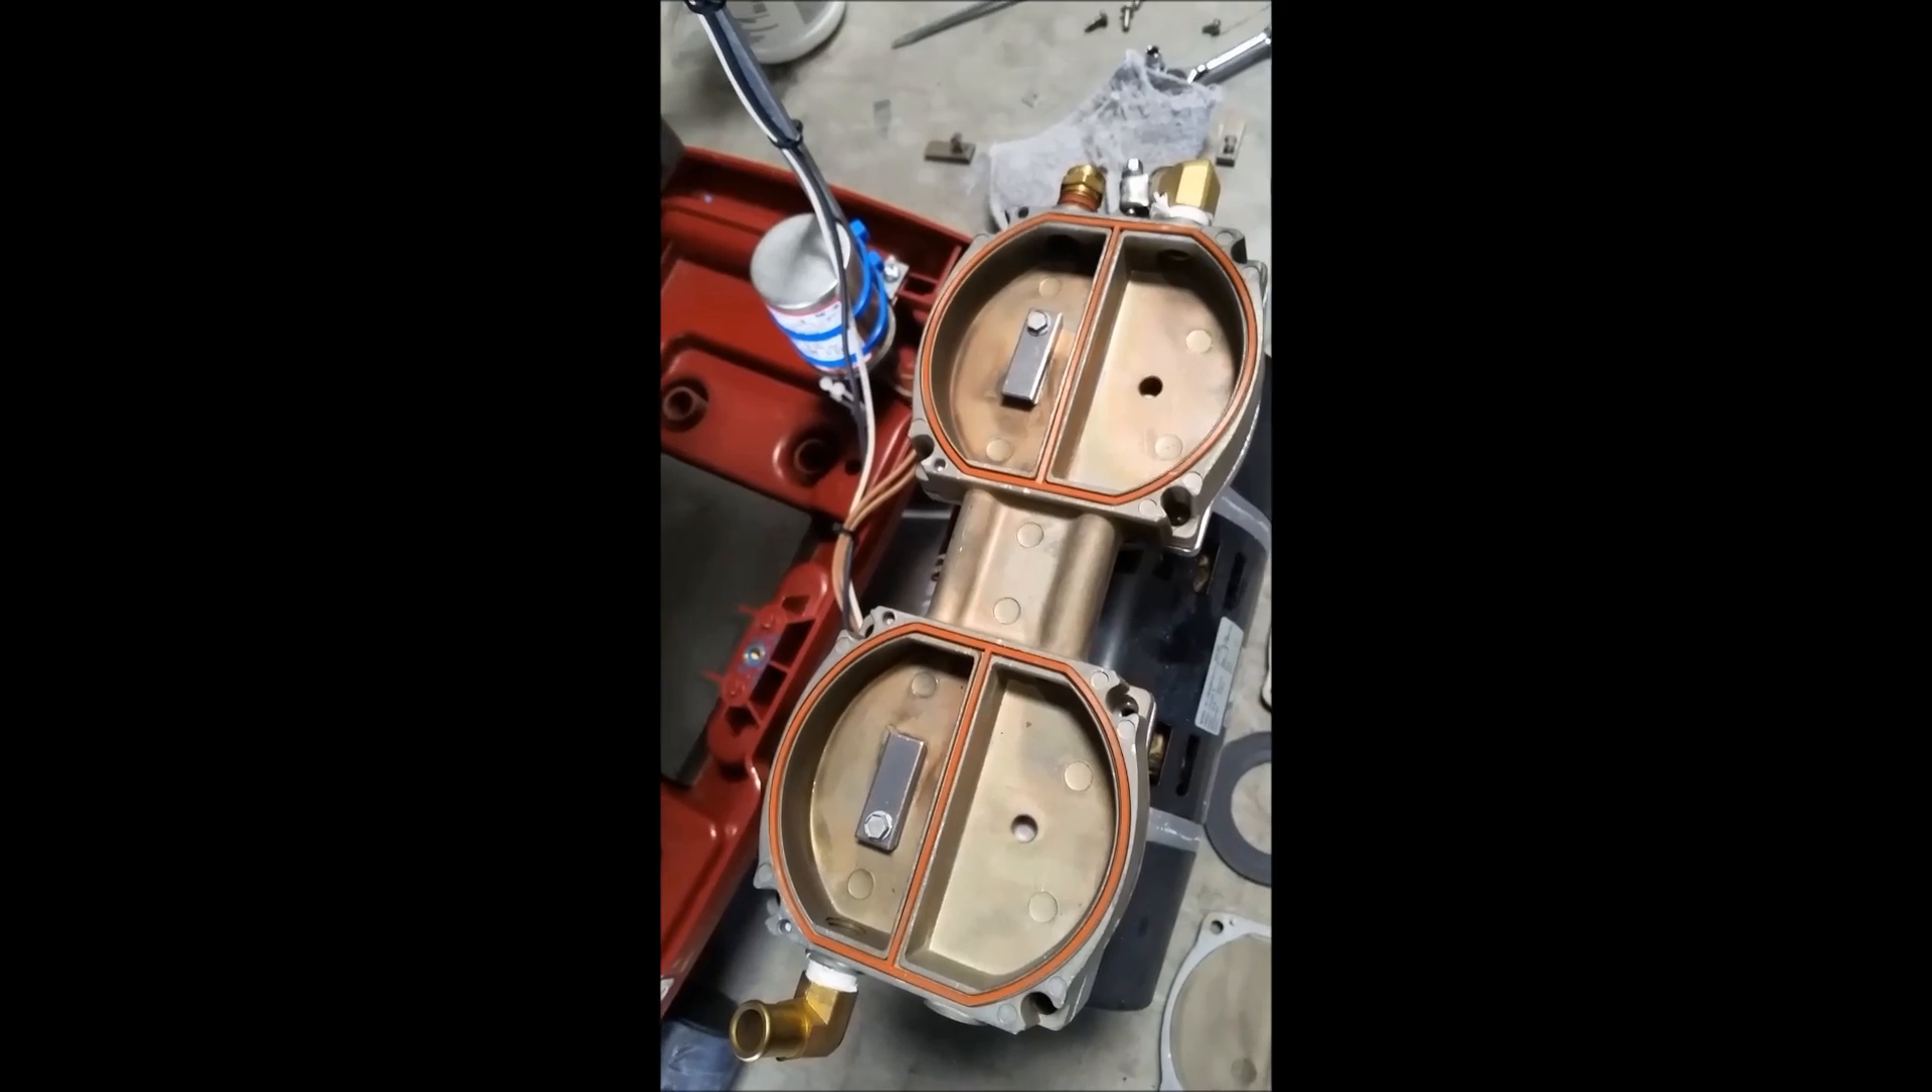And now we've cleaned and replaced our seals inside the gasket.